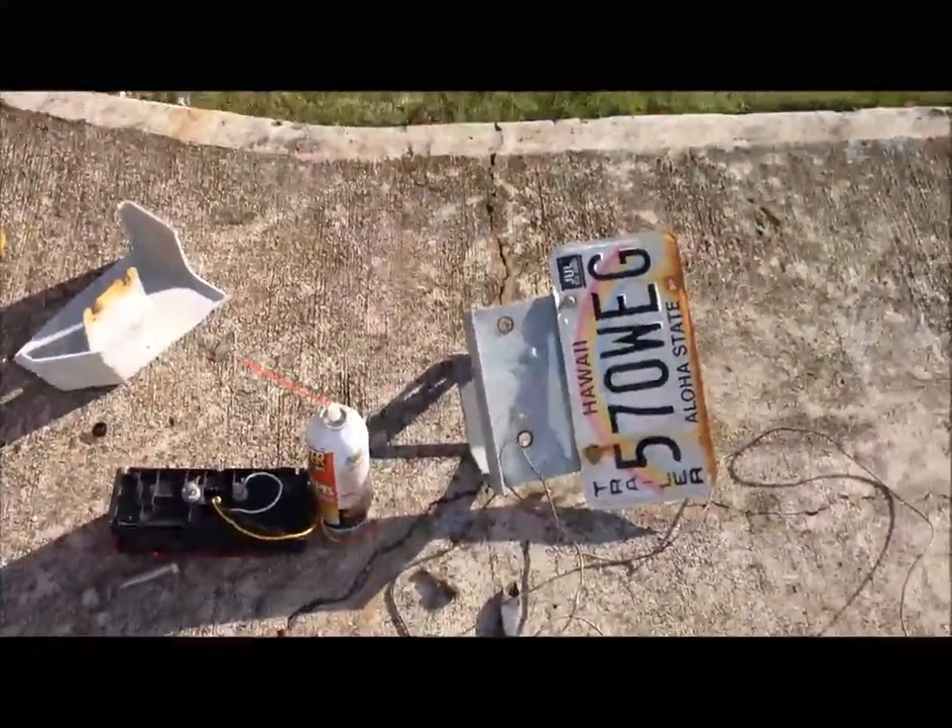There's the tail light bracket, it's already off.